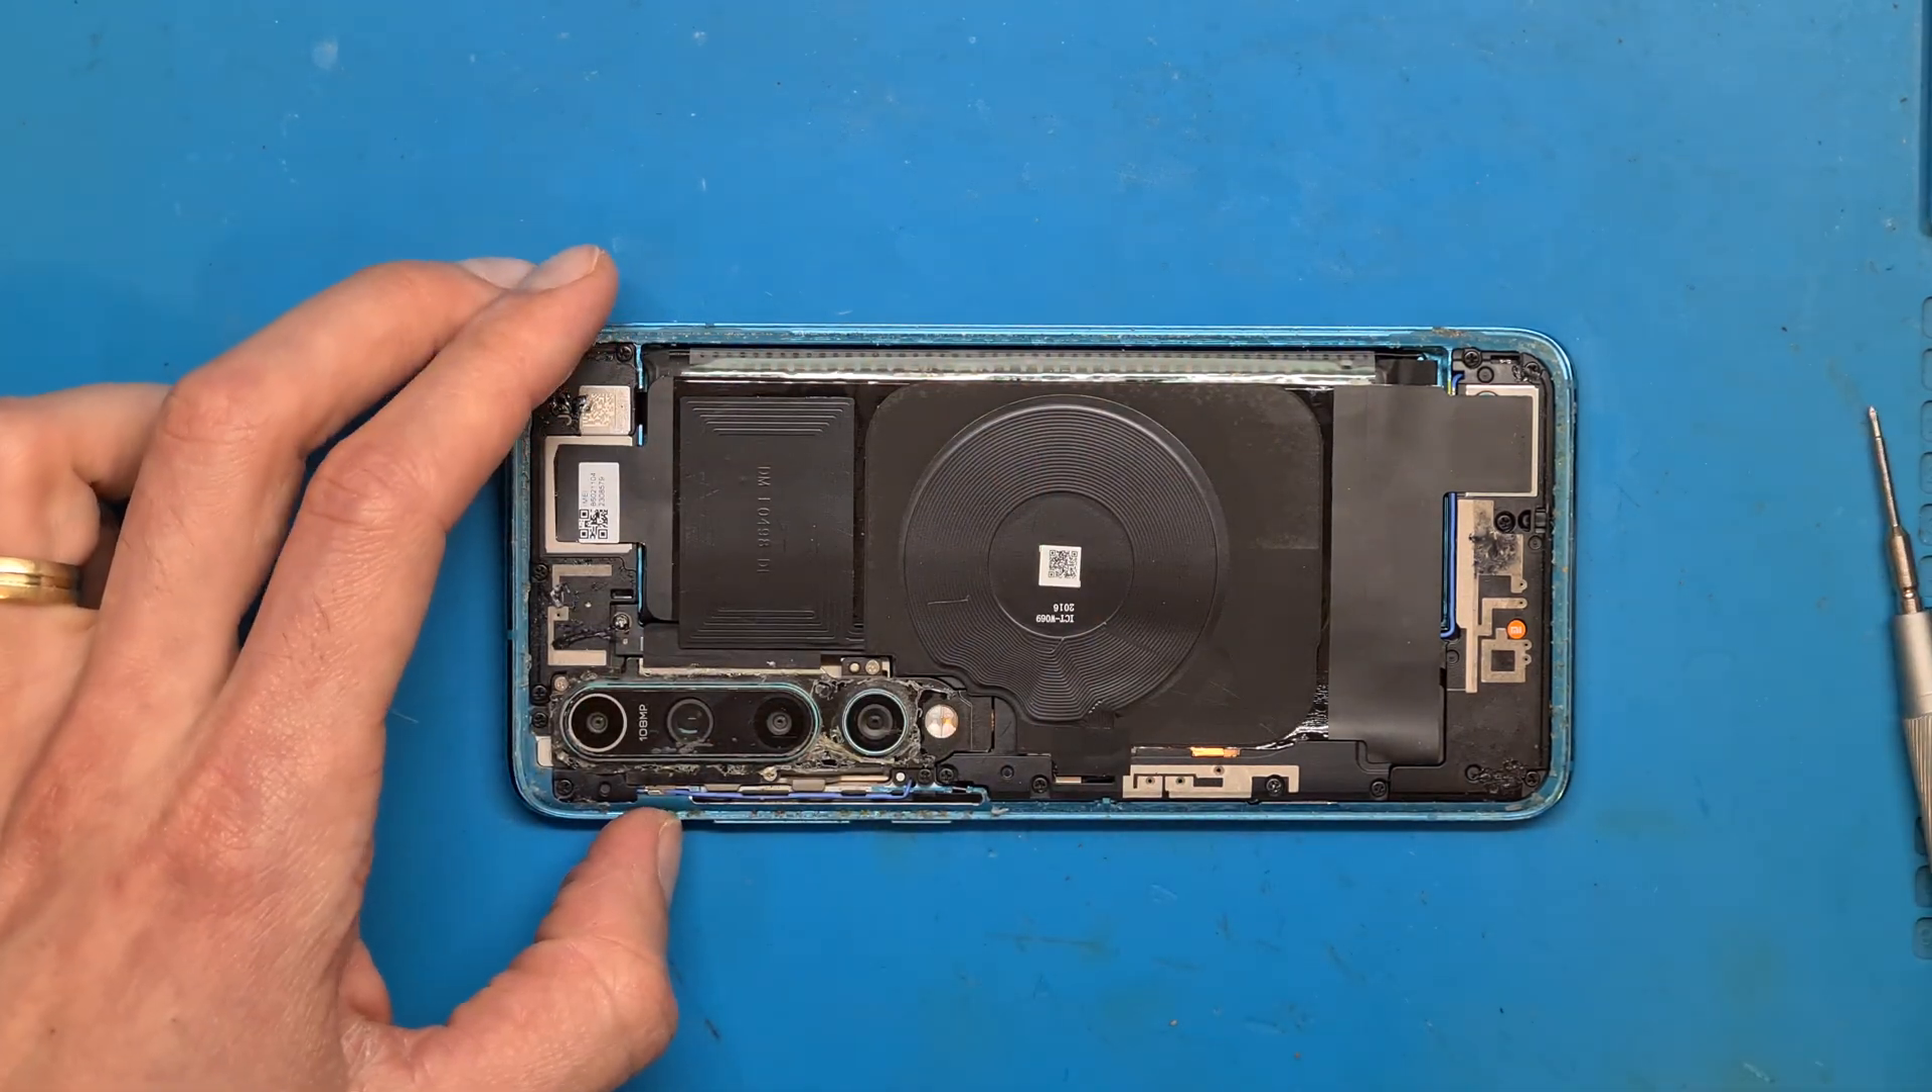Okay so the back cover is off let's see here we have the wireless charging and NFC antenna.